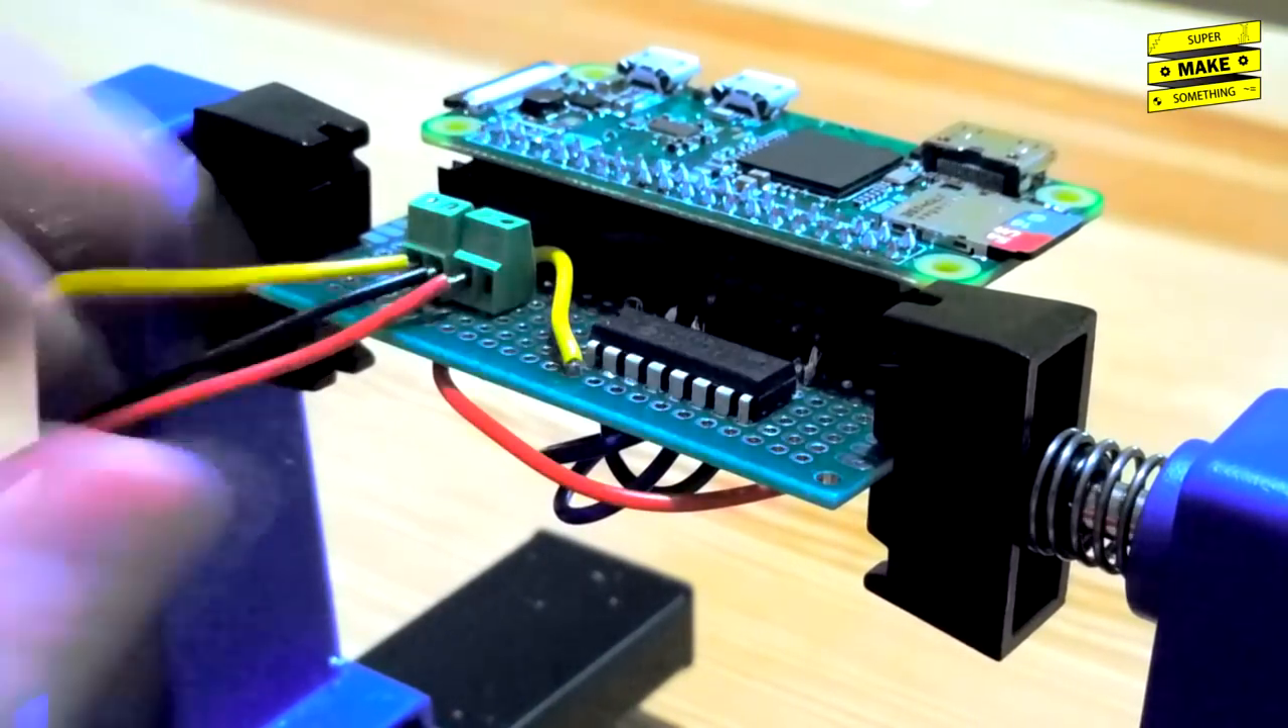Once I had finished soldering, I test fit the Pi by inserting it into the female headers and connected the IR sensor wires to the screw terminals, at which point the electrical work for this project was done.